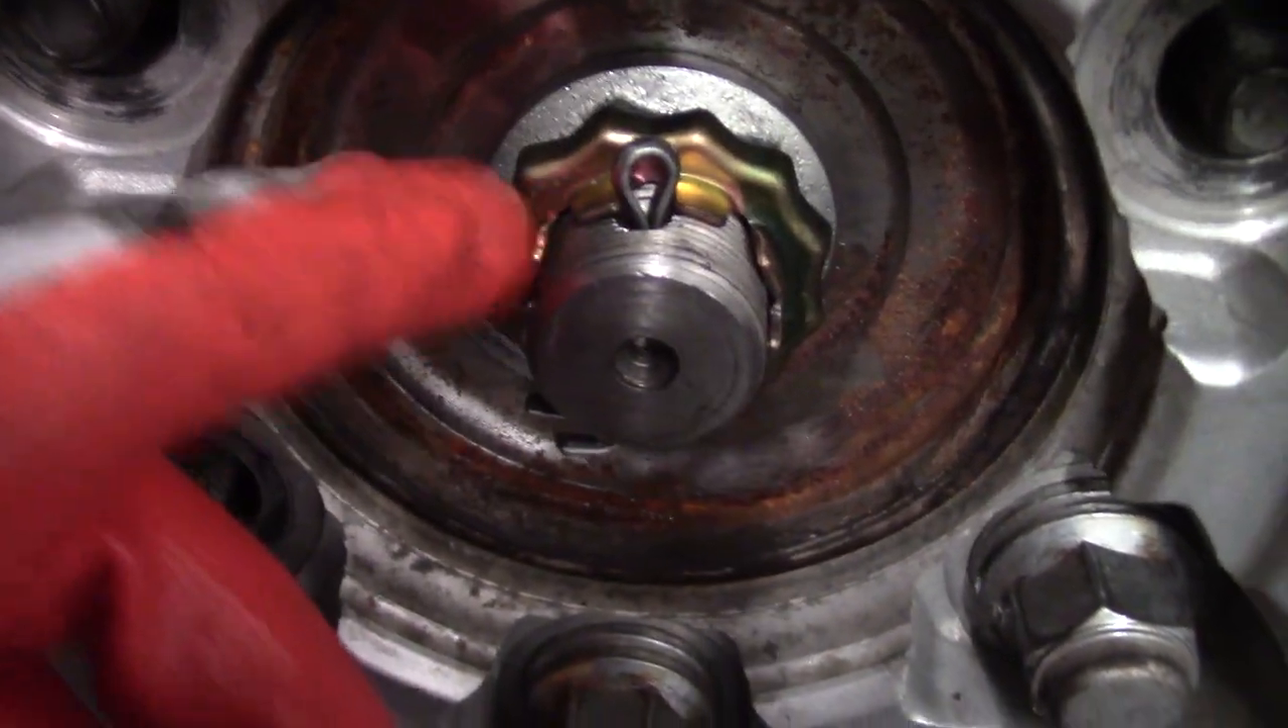Here's the cotter pin. It's seated within the groove of this lock washer.